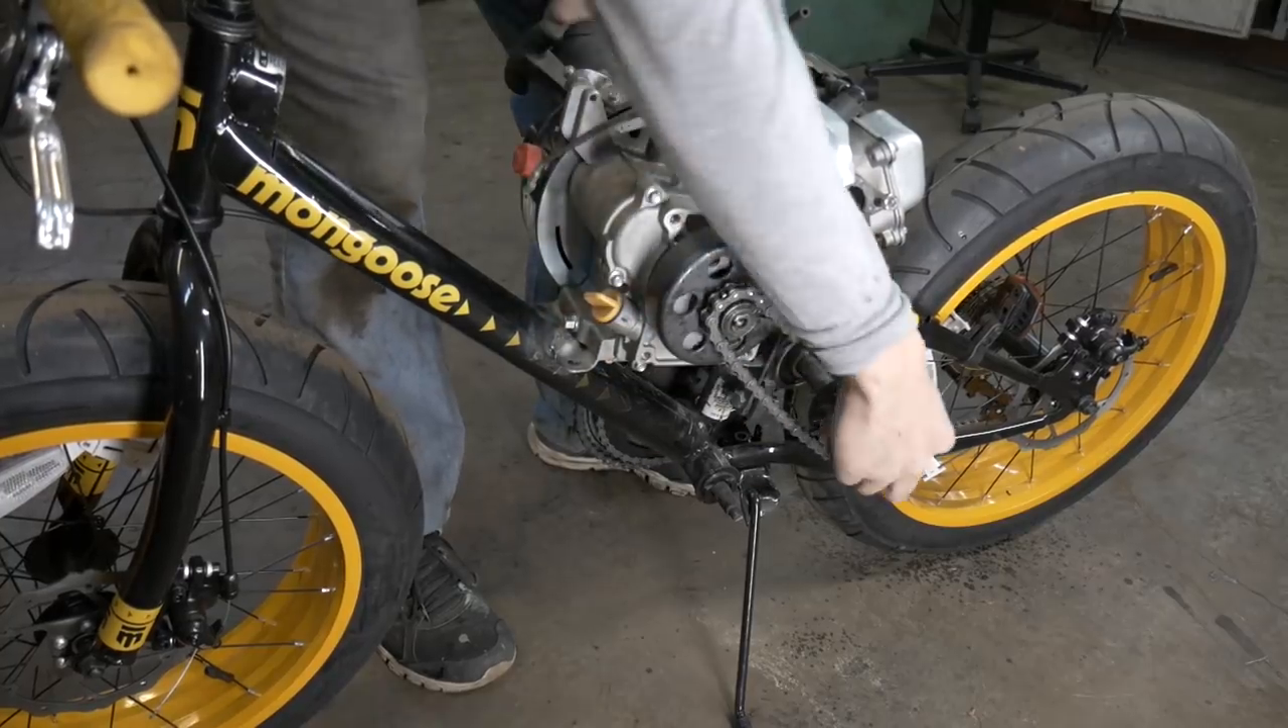I finally got the engine put on the bike.